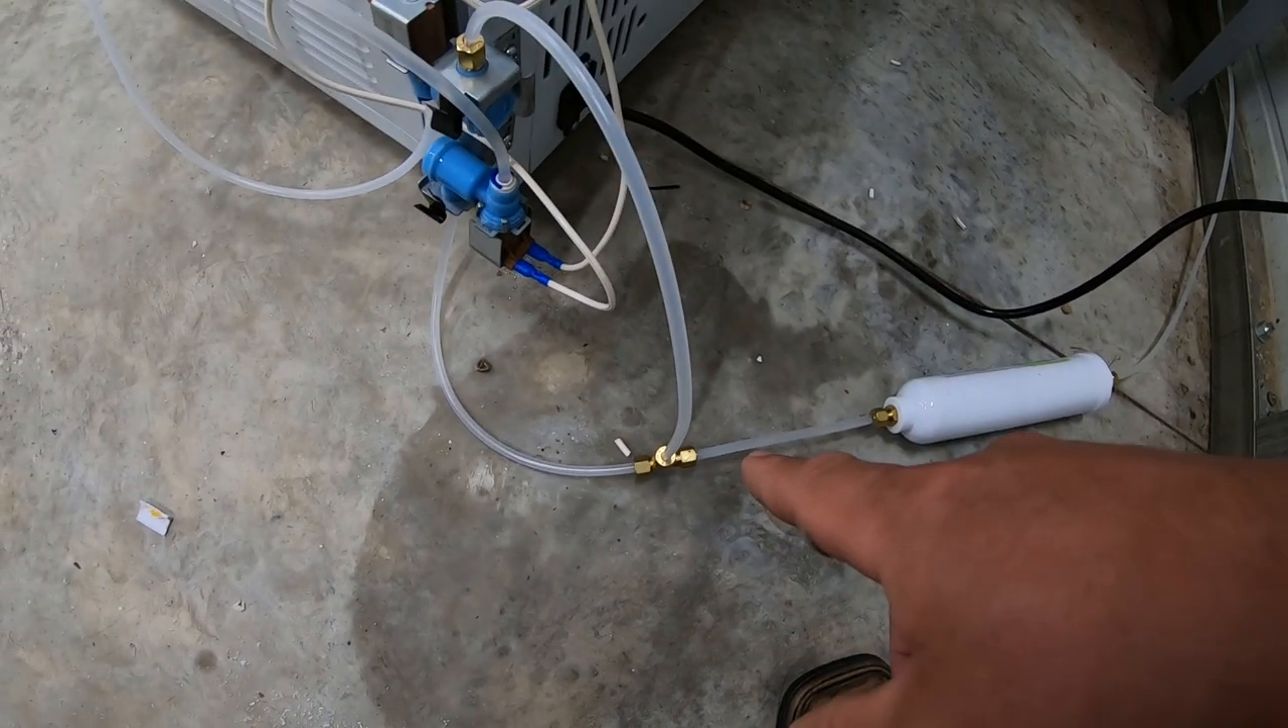So what I did back here was I tapped into the water after the filter with a brass compression tee, and went over to both of my water valves that I mounted on this side.